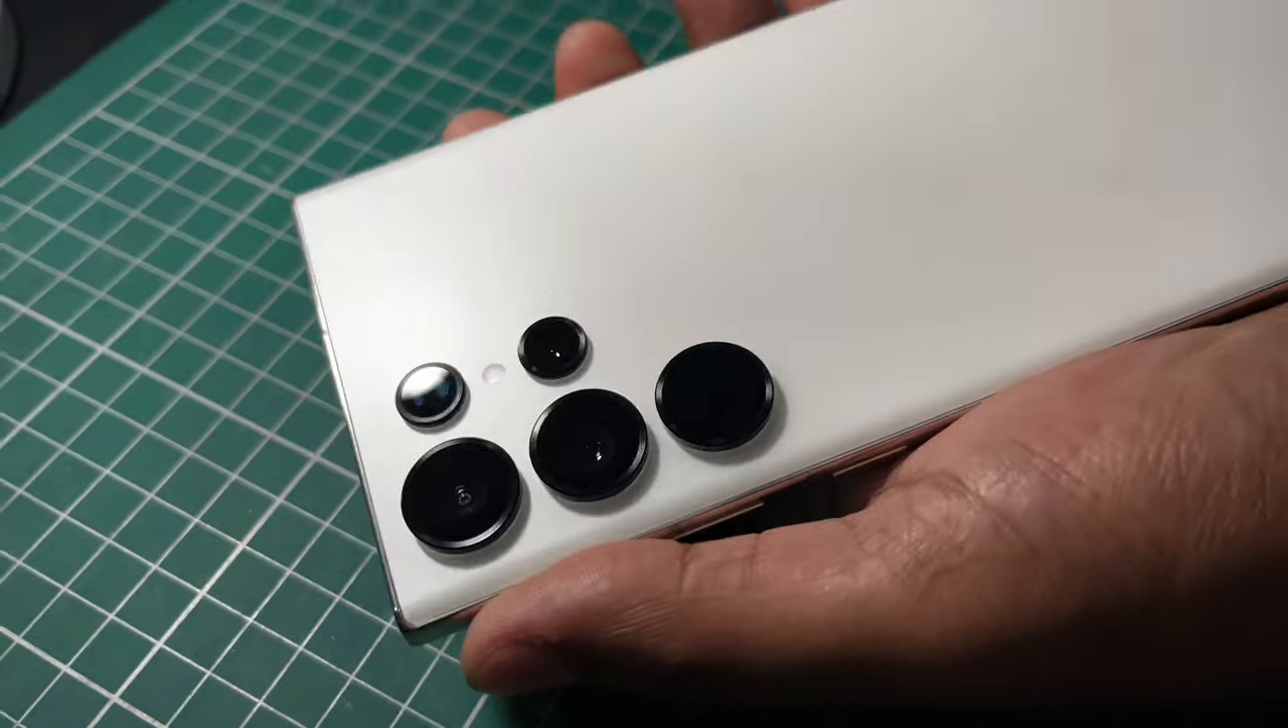So now at the final stage, we'll just remove the case from the lens covers and you can see how beautifully the lens, camera lens protectors are attached with our Samsung S23 Ultra.